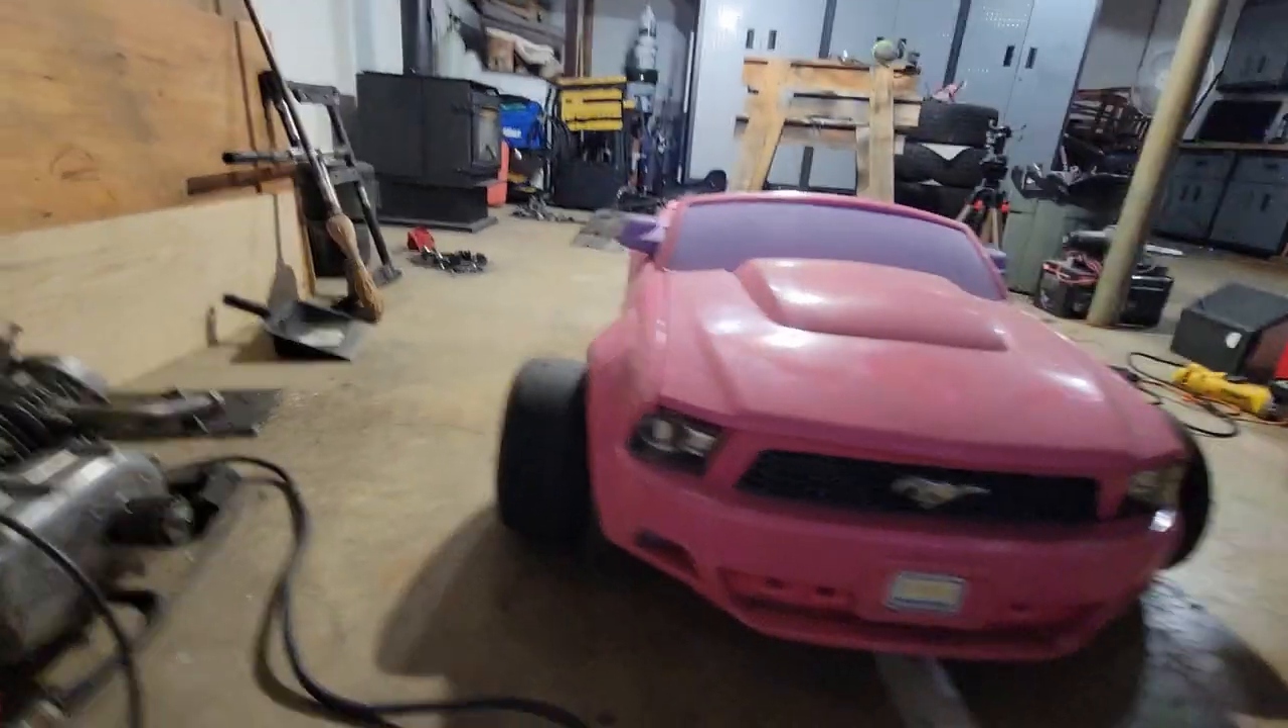We can see just how much of that tire is actually sticking out. It's basically the entire thing.